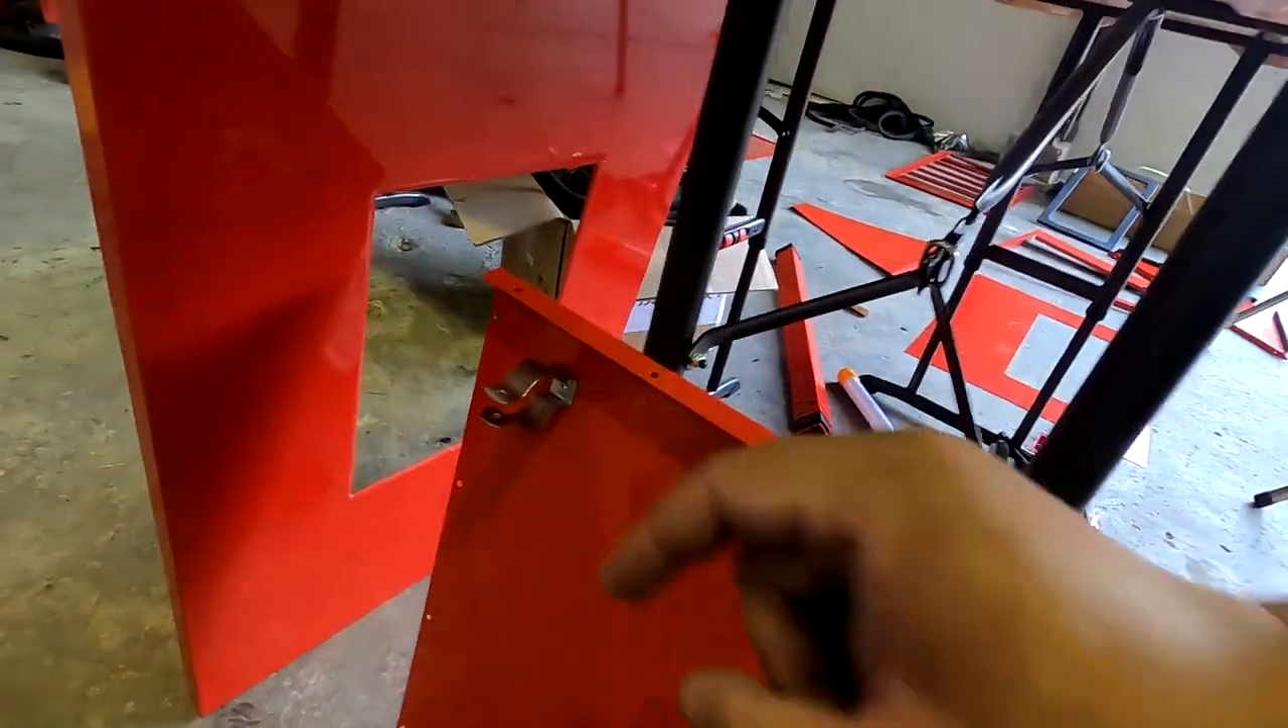Guys you can see i got the light clamp on right there.